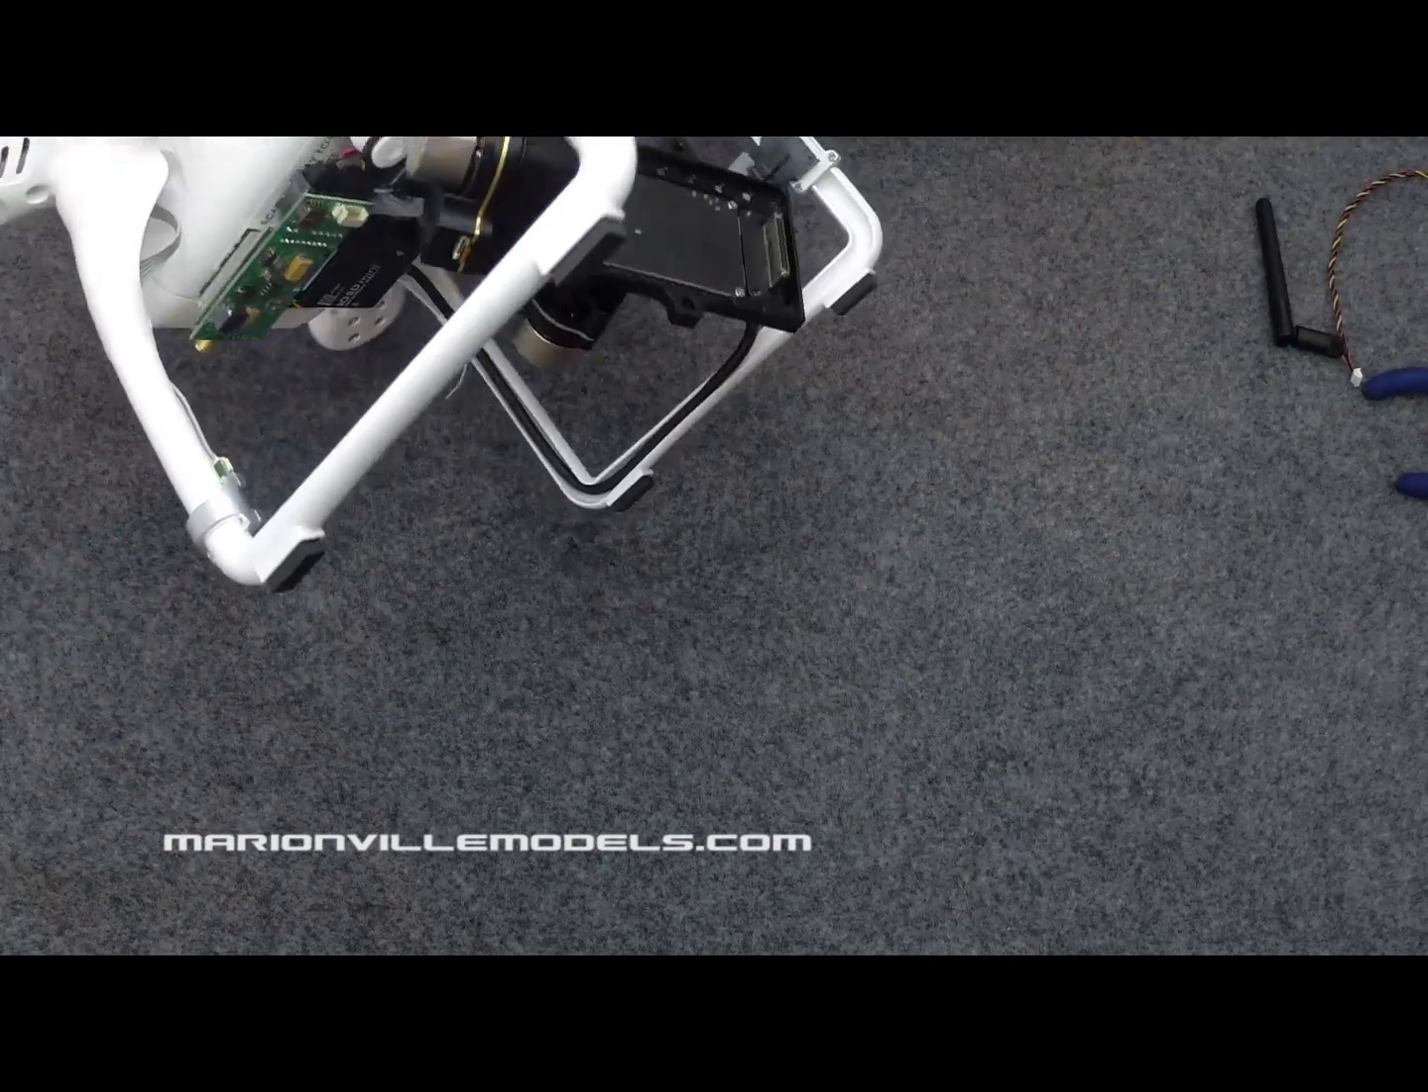Now, your Phantom is just ready to have the GoPro fitted.